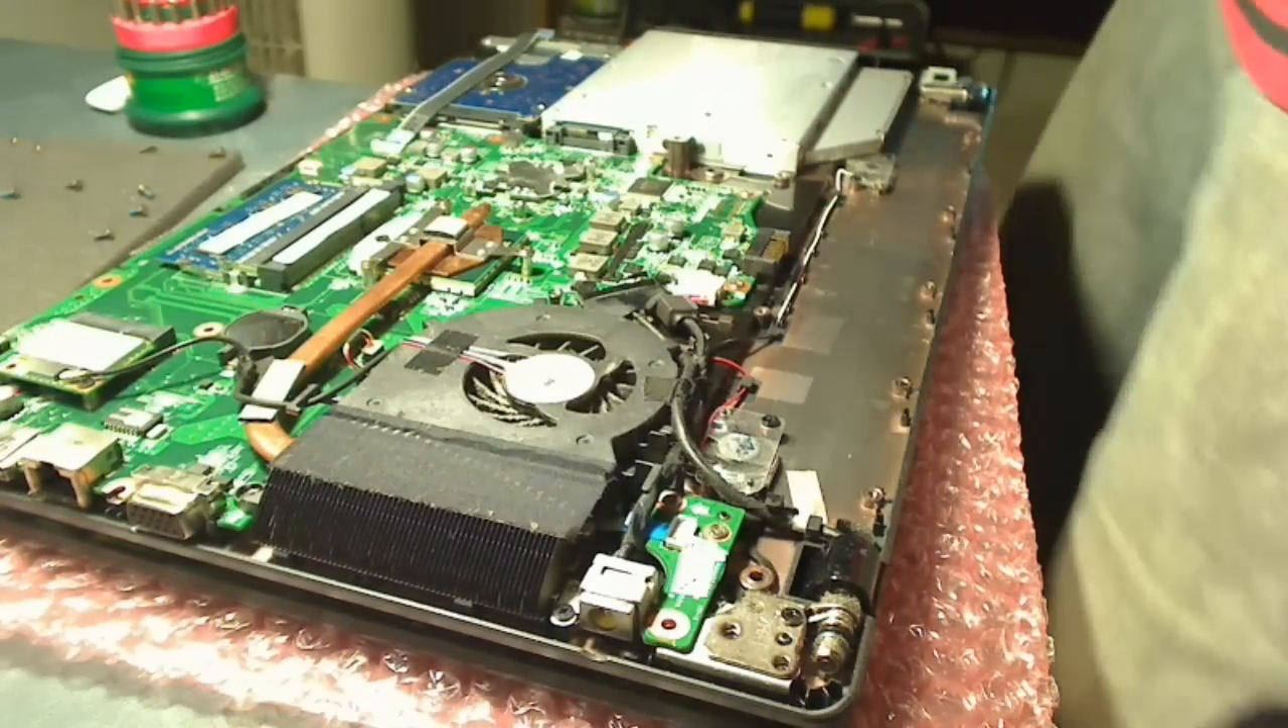The plastic is off and that's the CPU fan.